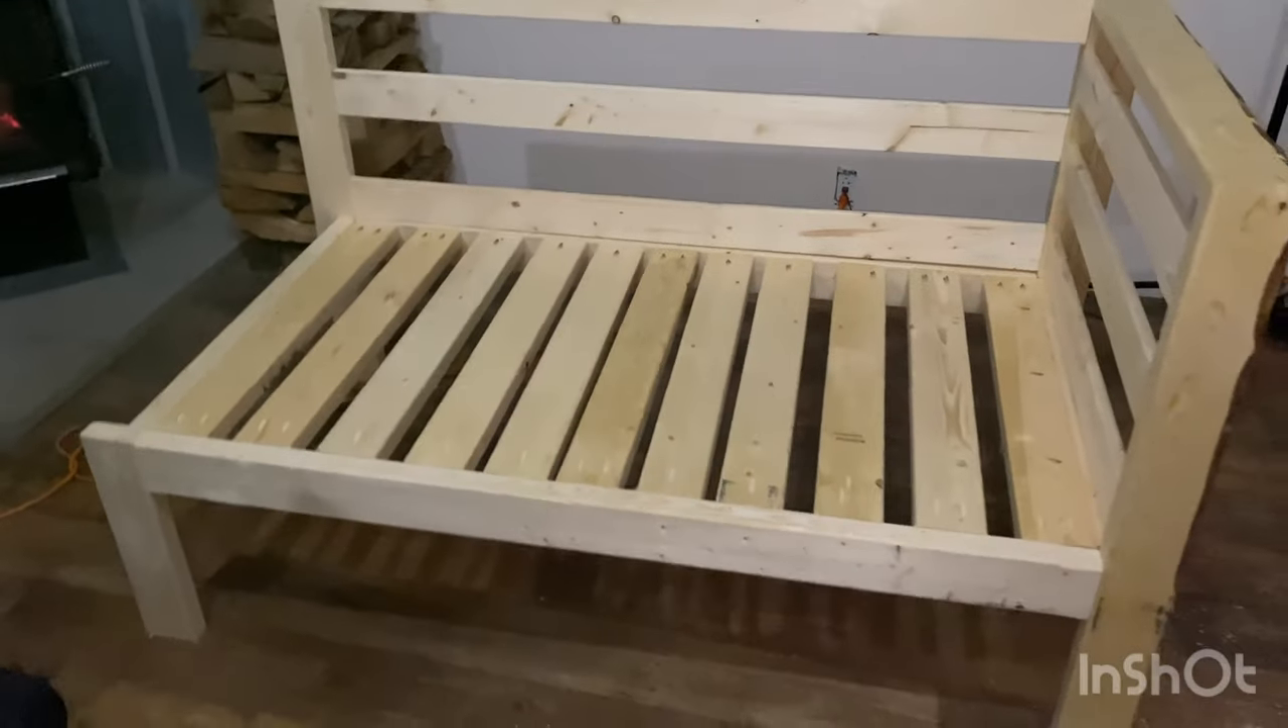So, the frame and everything is done now. We got all the seat slats and all the back slats and the side slats and such.